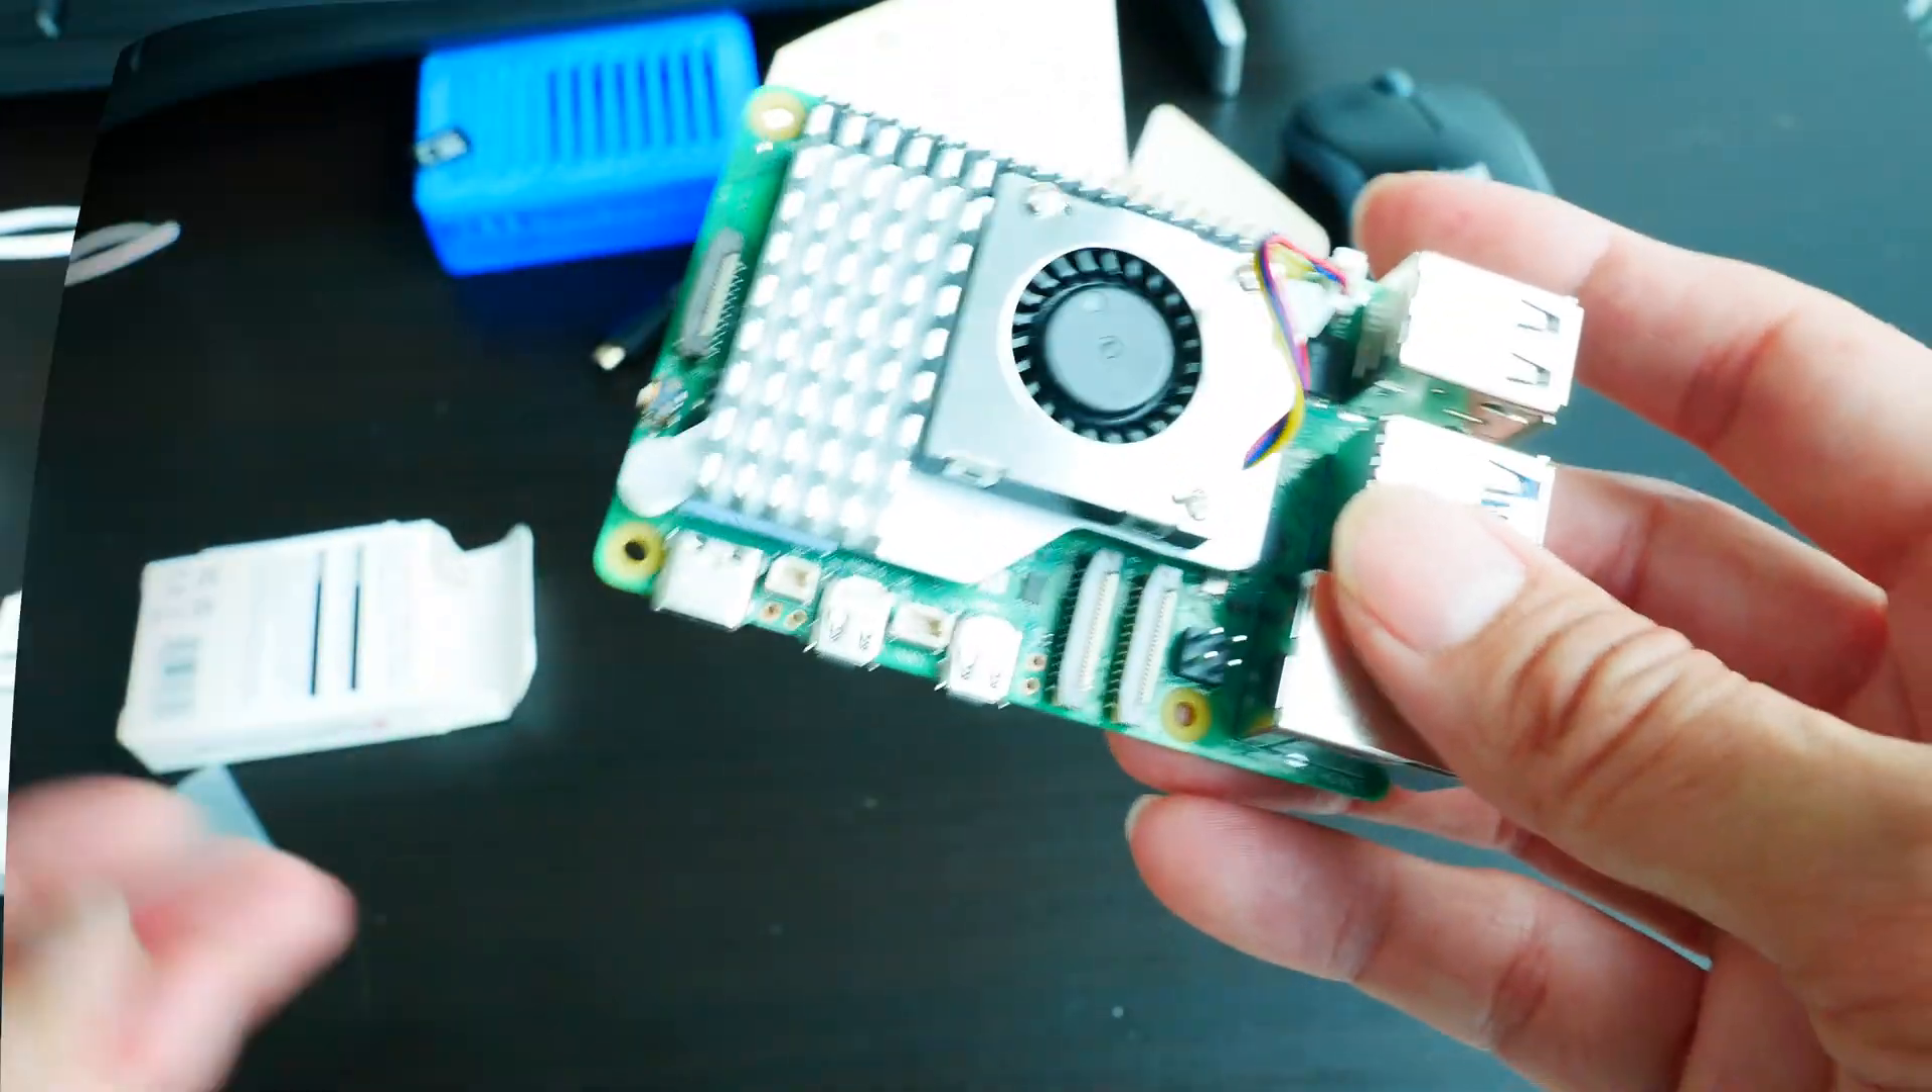And so now i've attached my raspberry pi cooler to my raspberry pi.